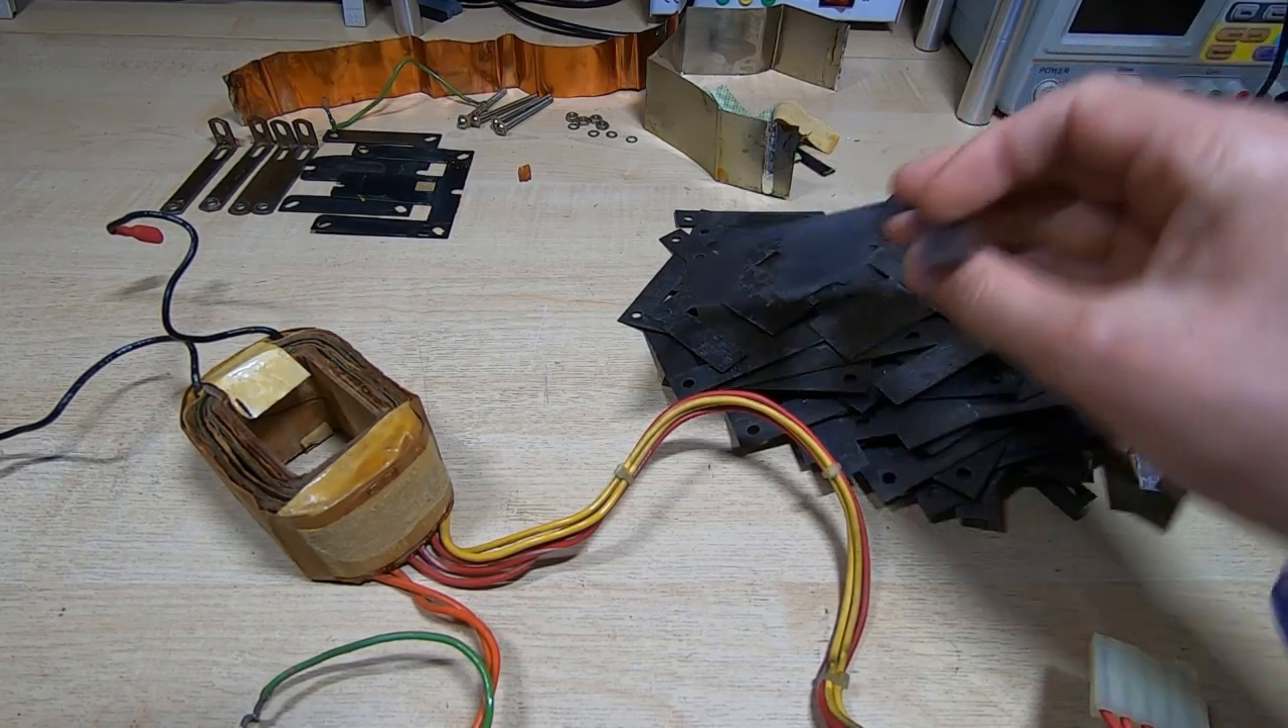Okay that's all the laminations removed from the core.